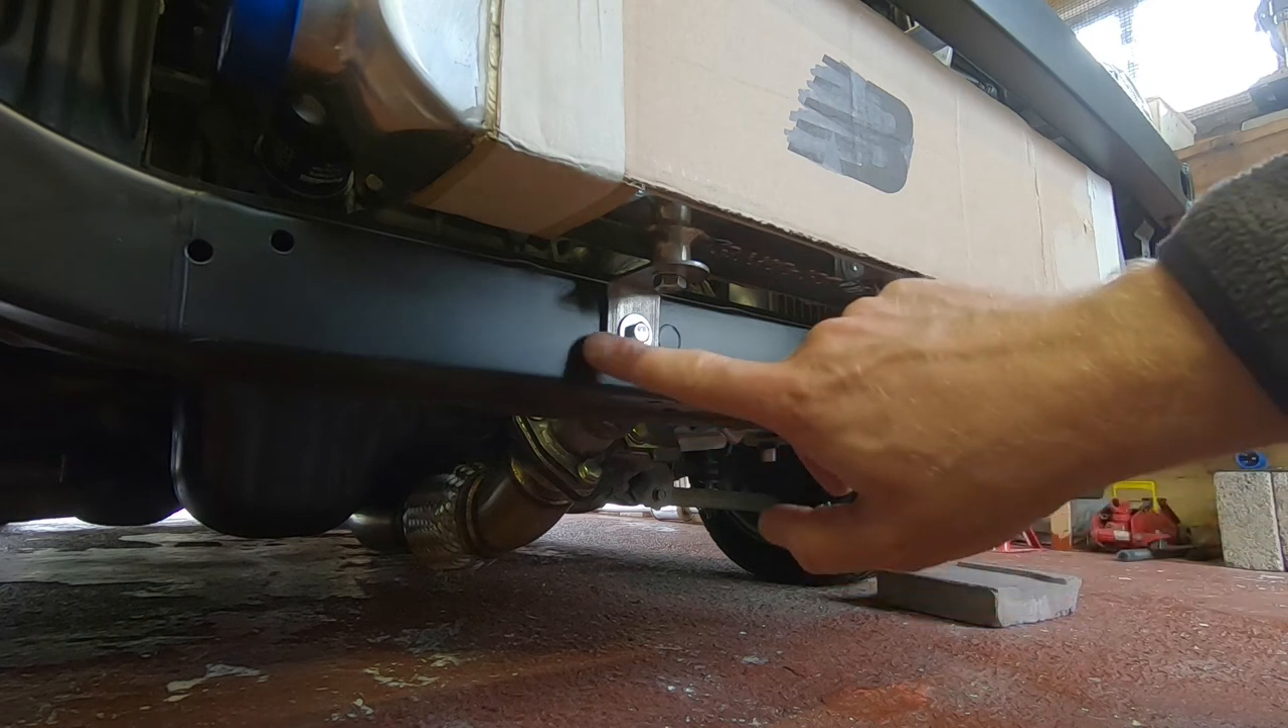We've painted the bumper bar black obviously that's back on there now.